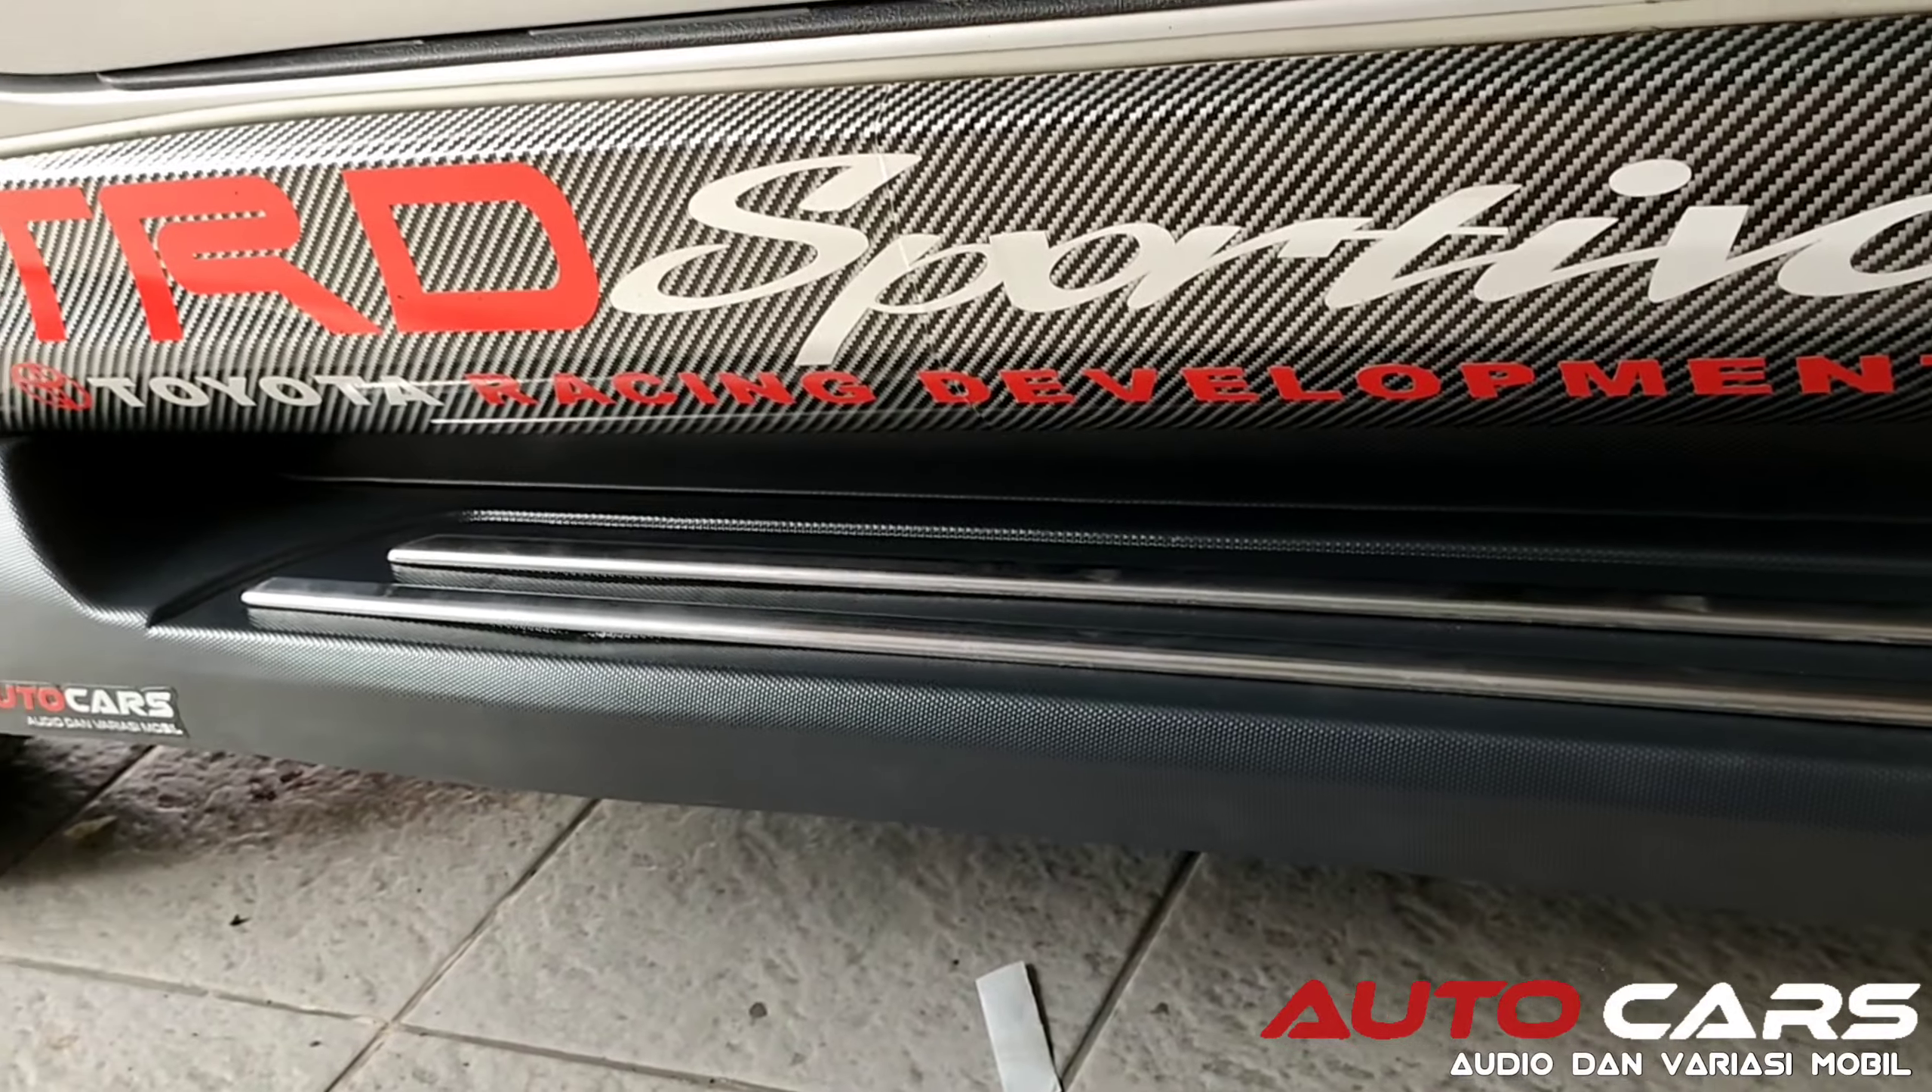Untuk injakan sampingnya kita sudah selesai terpasang nih guys.